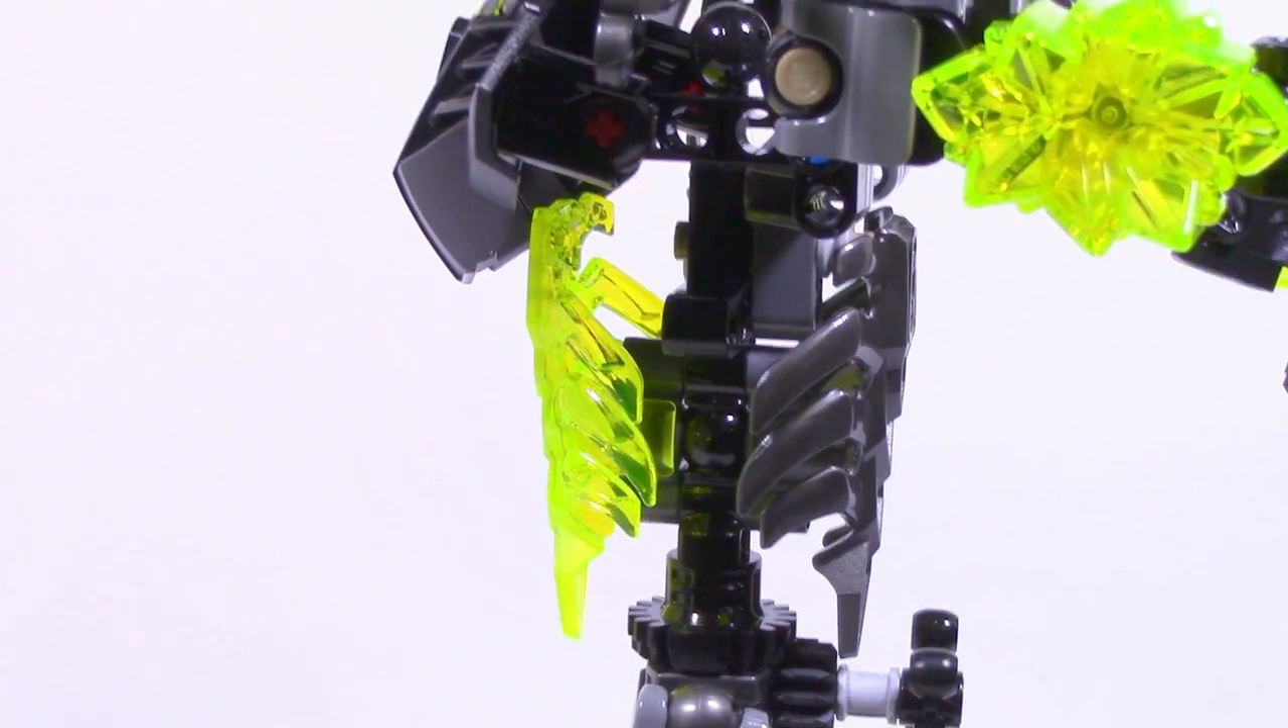The torso area has just huge gaps that's really obvious.